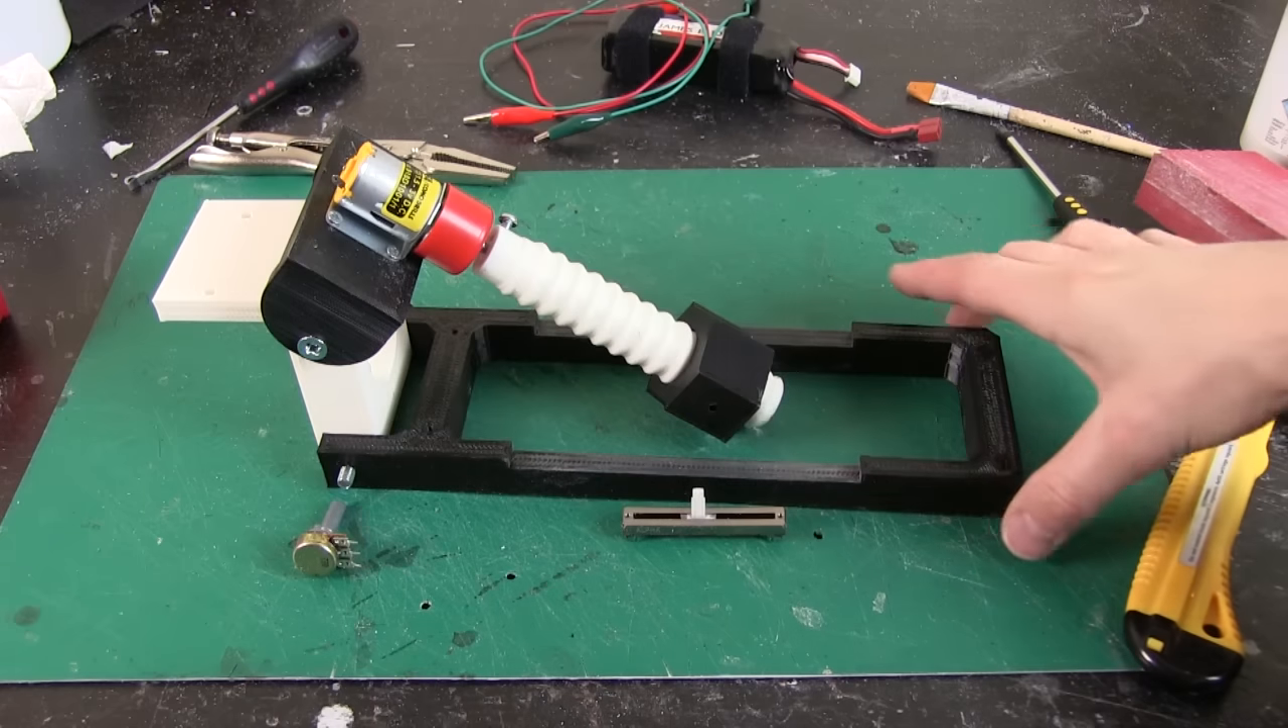So I've got my motor mounted with the linear actuator on a pivot and of course the arm here is on another pivot to the bottom.